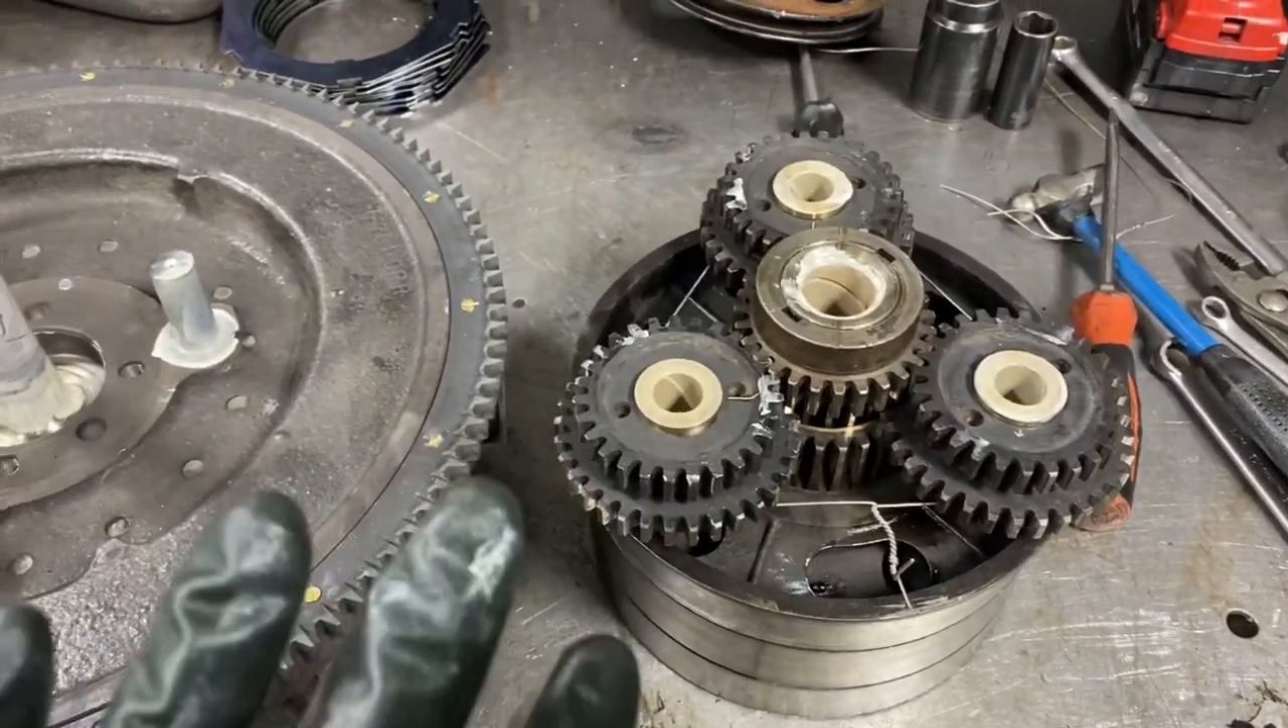Anyway um i got the bushings all fit um i've got the triple gears in line.